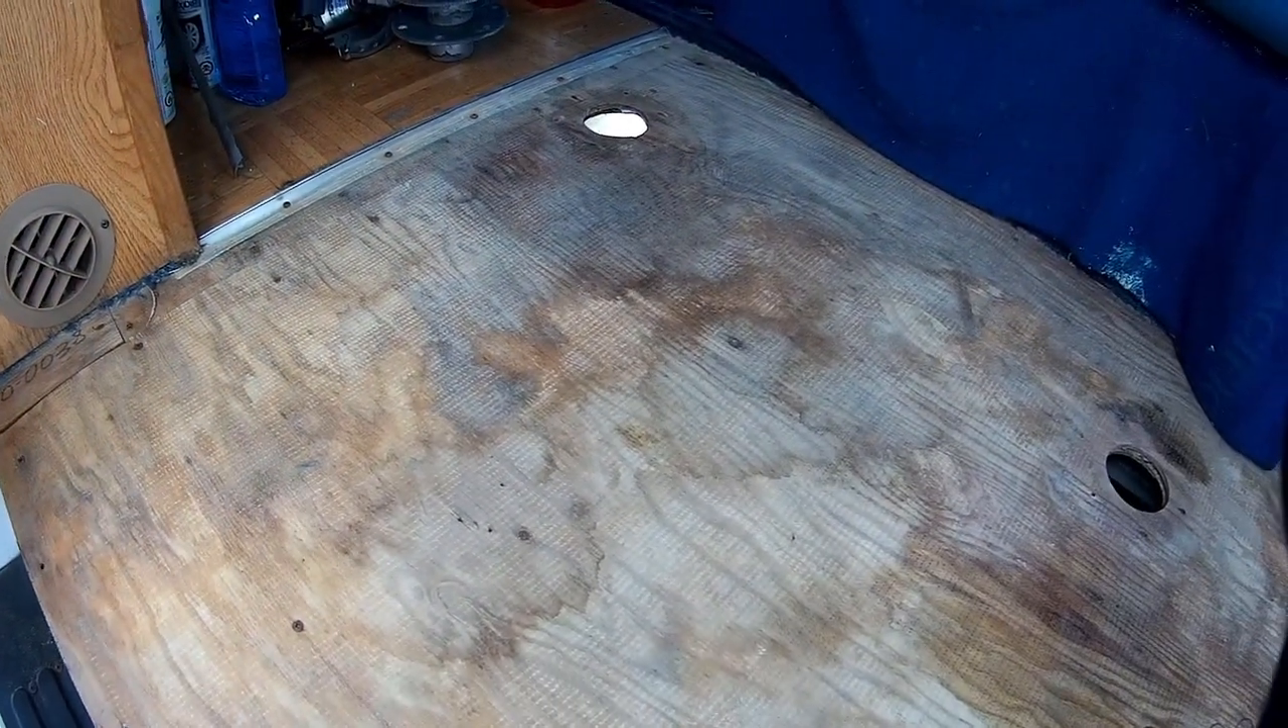The carpet is up and taken out And I've got the two holes here.